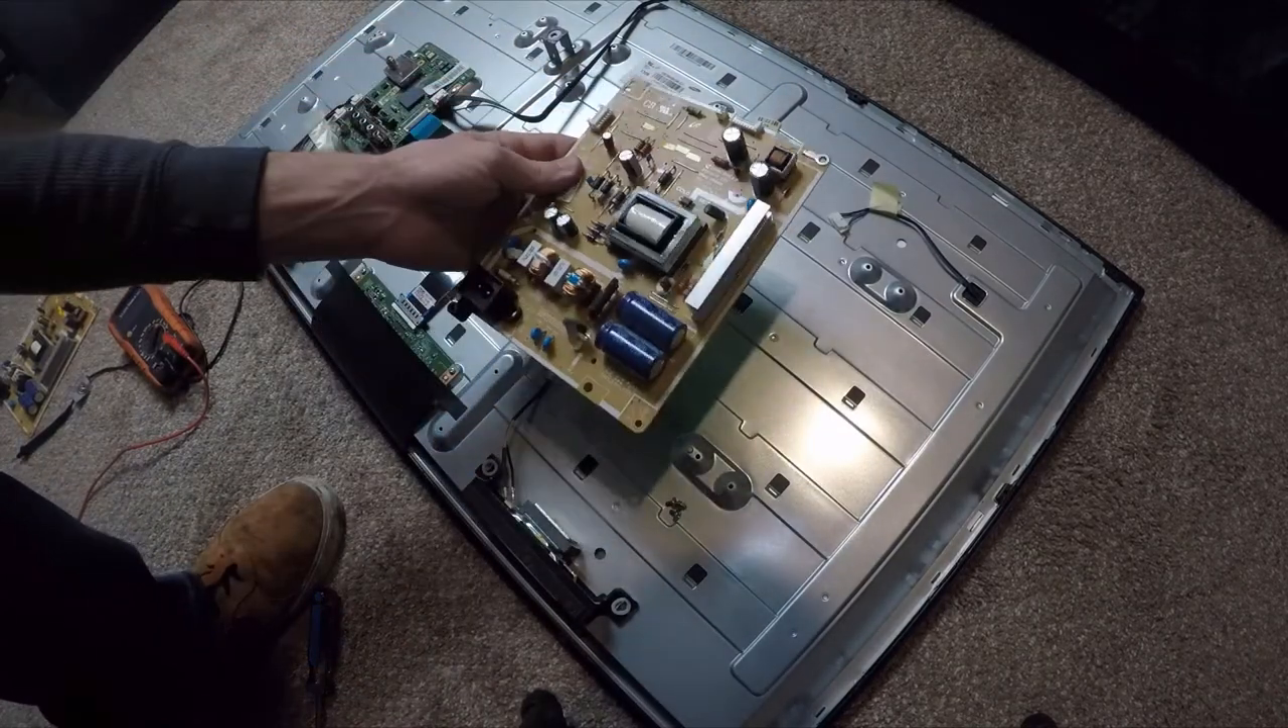So now the old board is off.